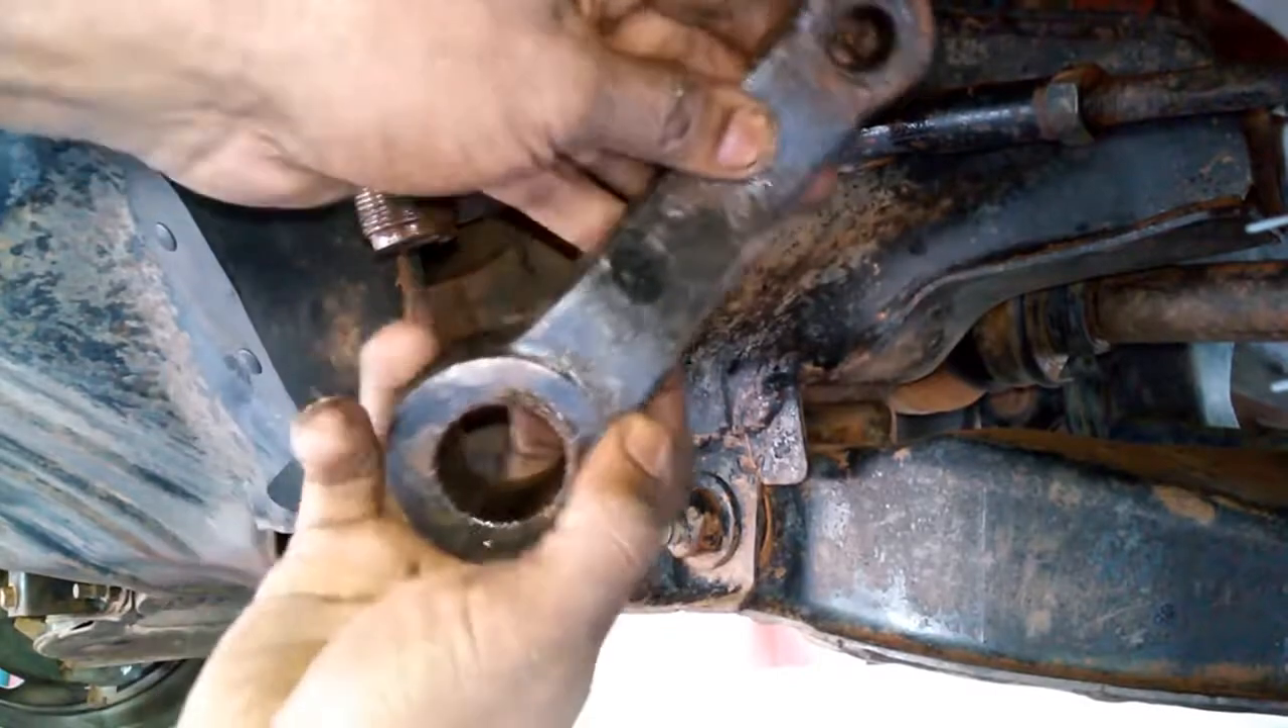So we have our arm removed and we must remember our index point with the shaft.